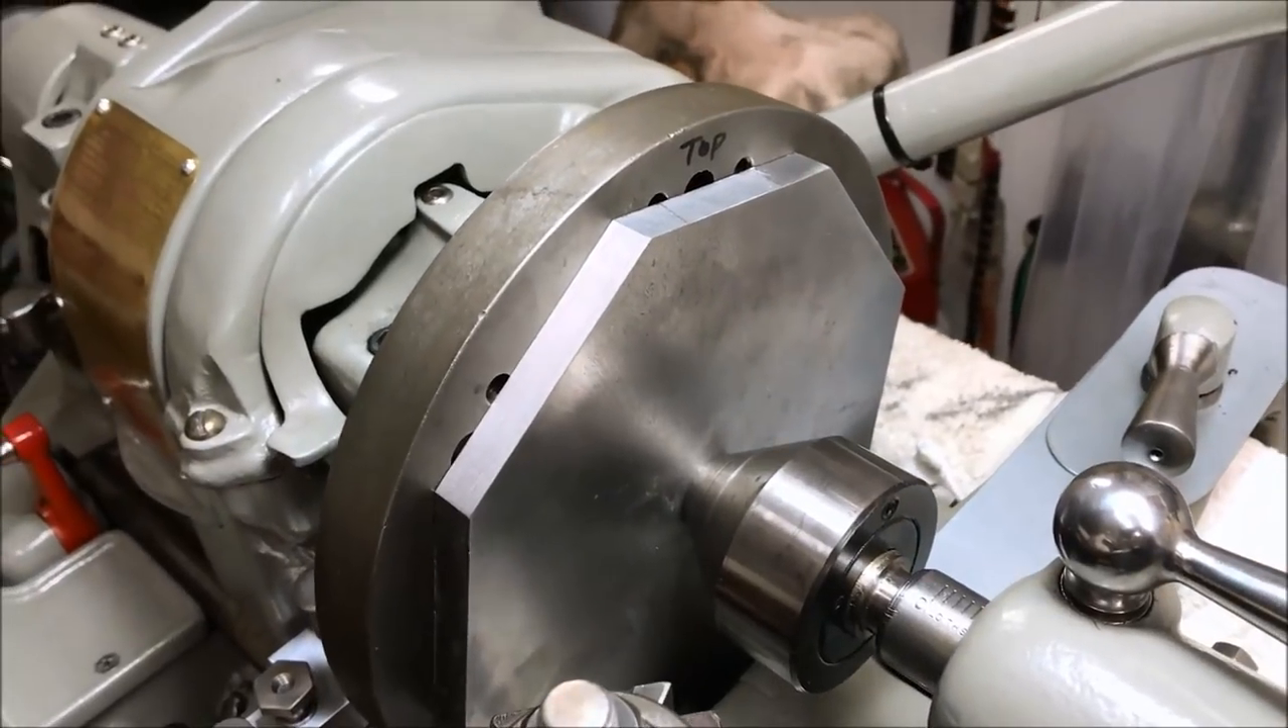We've got our bell center in here holding the plate up against the face plate.